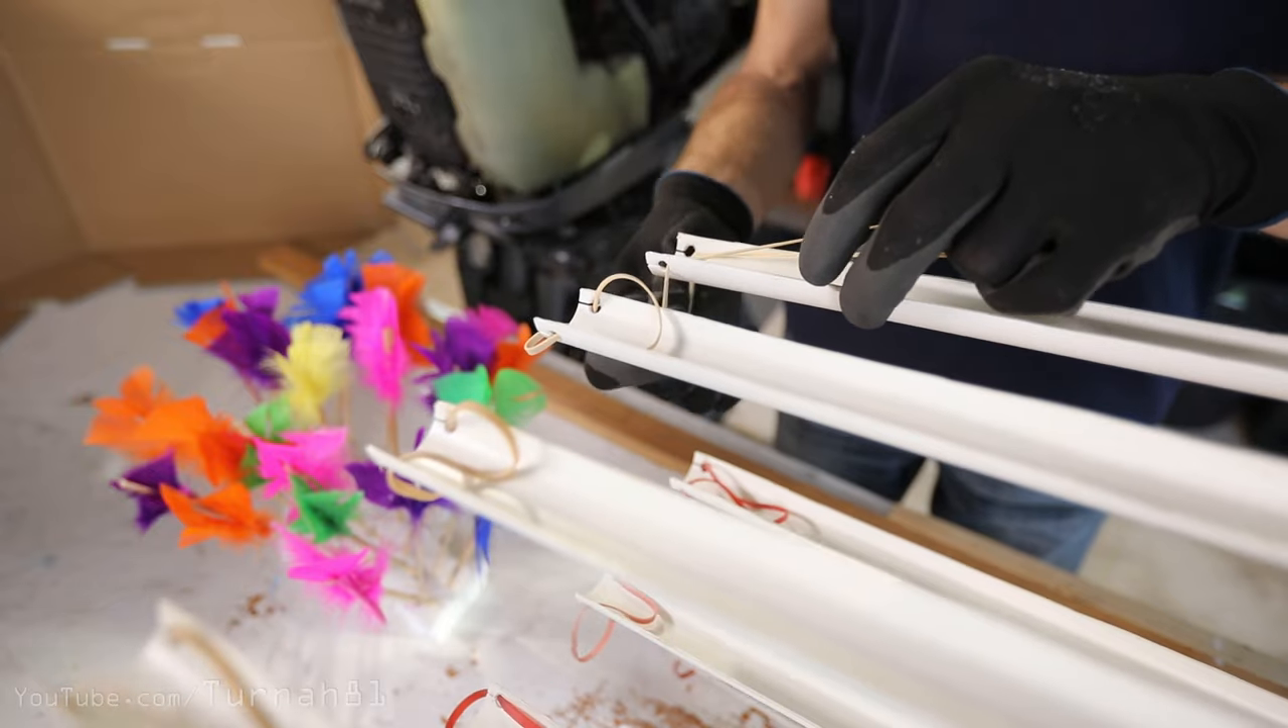In getting ready for the first test fire I've started to load the first couple of rubber bands.